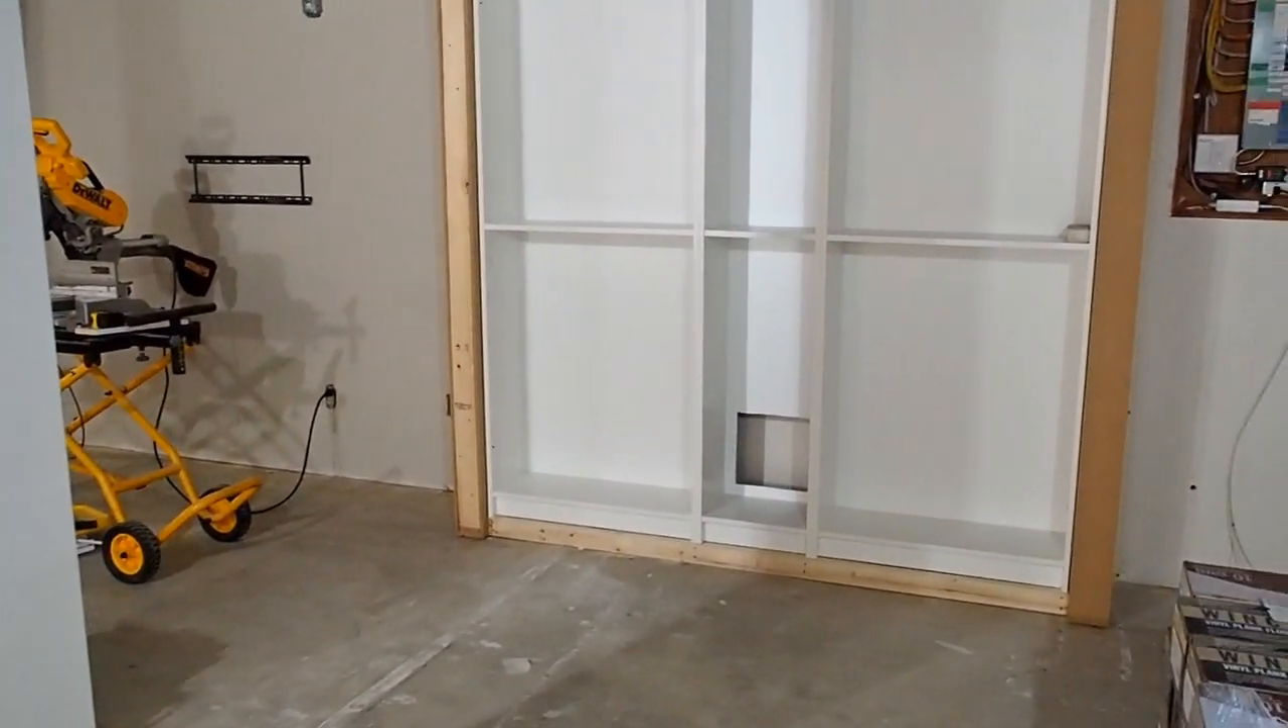We need a little bit more trim work on this side and a little bit more trim work along the bottom still.